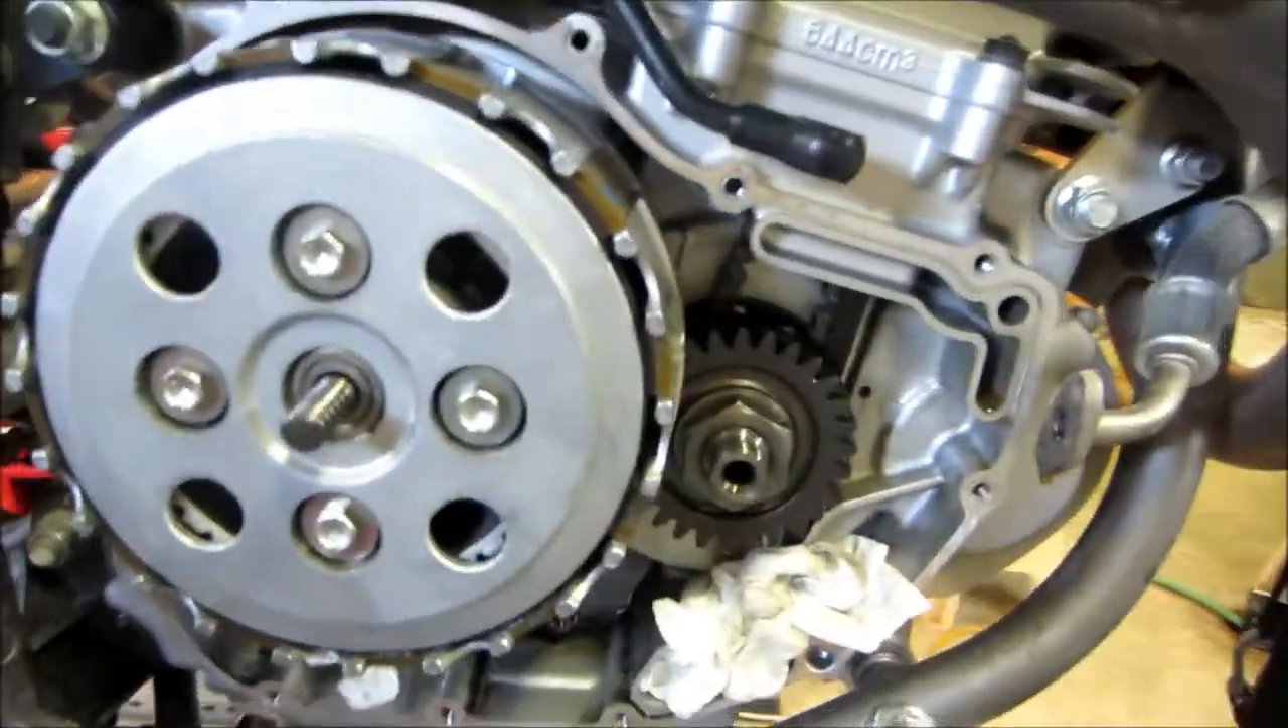I've got the clutch side cover off.